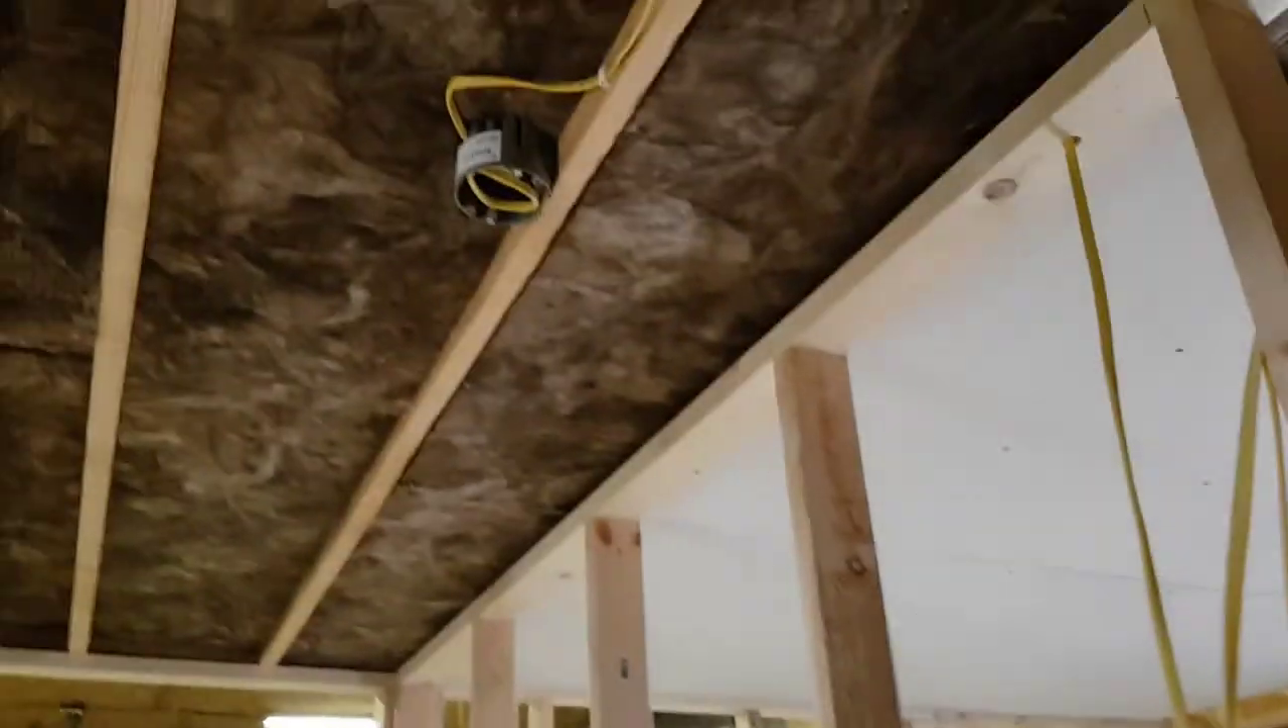I'm slowly starting to do the ceiling since I got the insulation up and then I'll be putting the insulation in the walls And putting up the sheetrock on the walls.